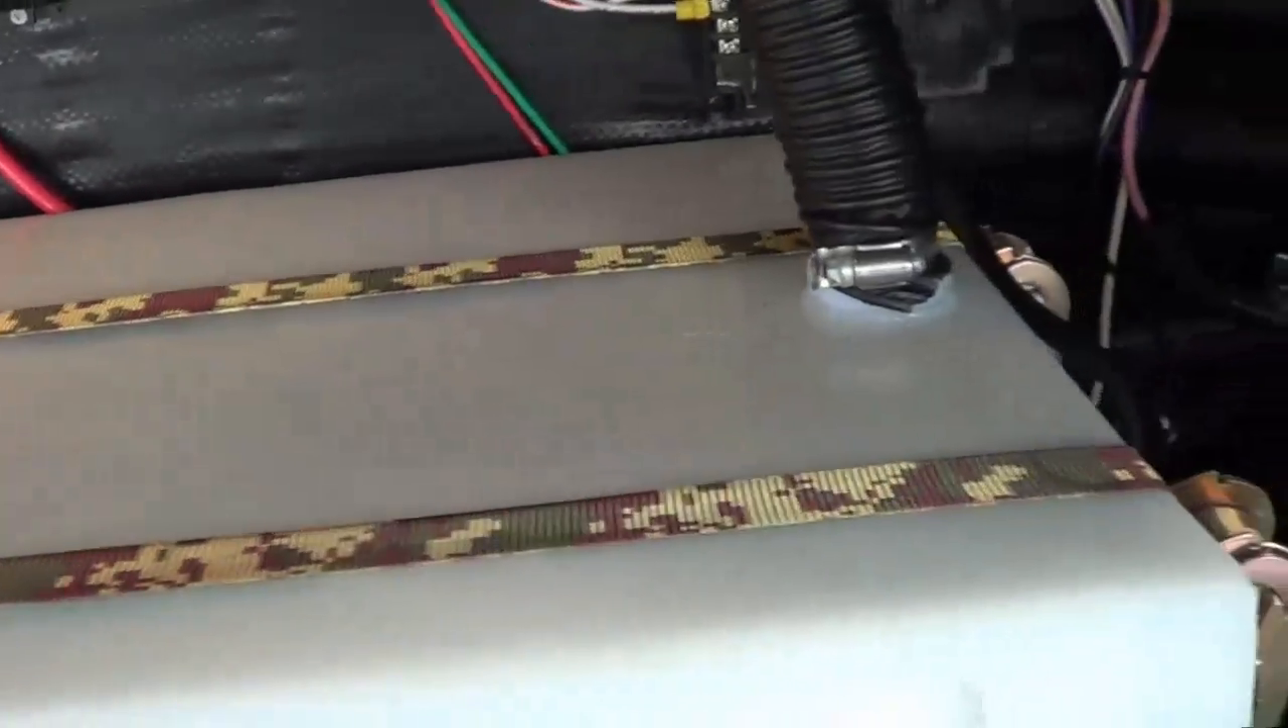There's my strapping in place.